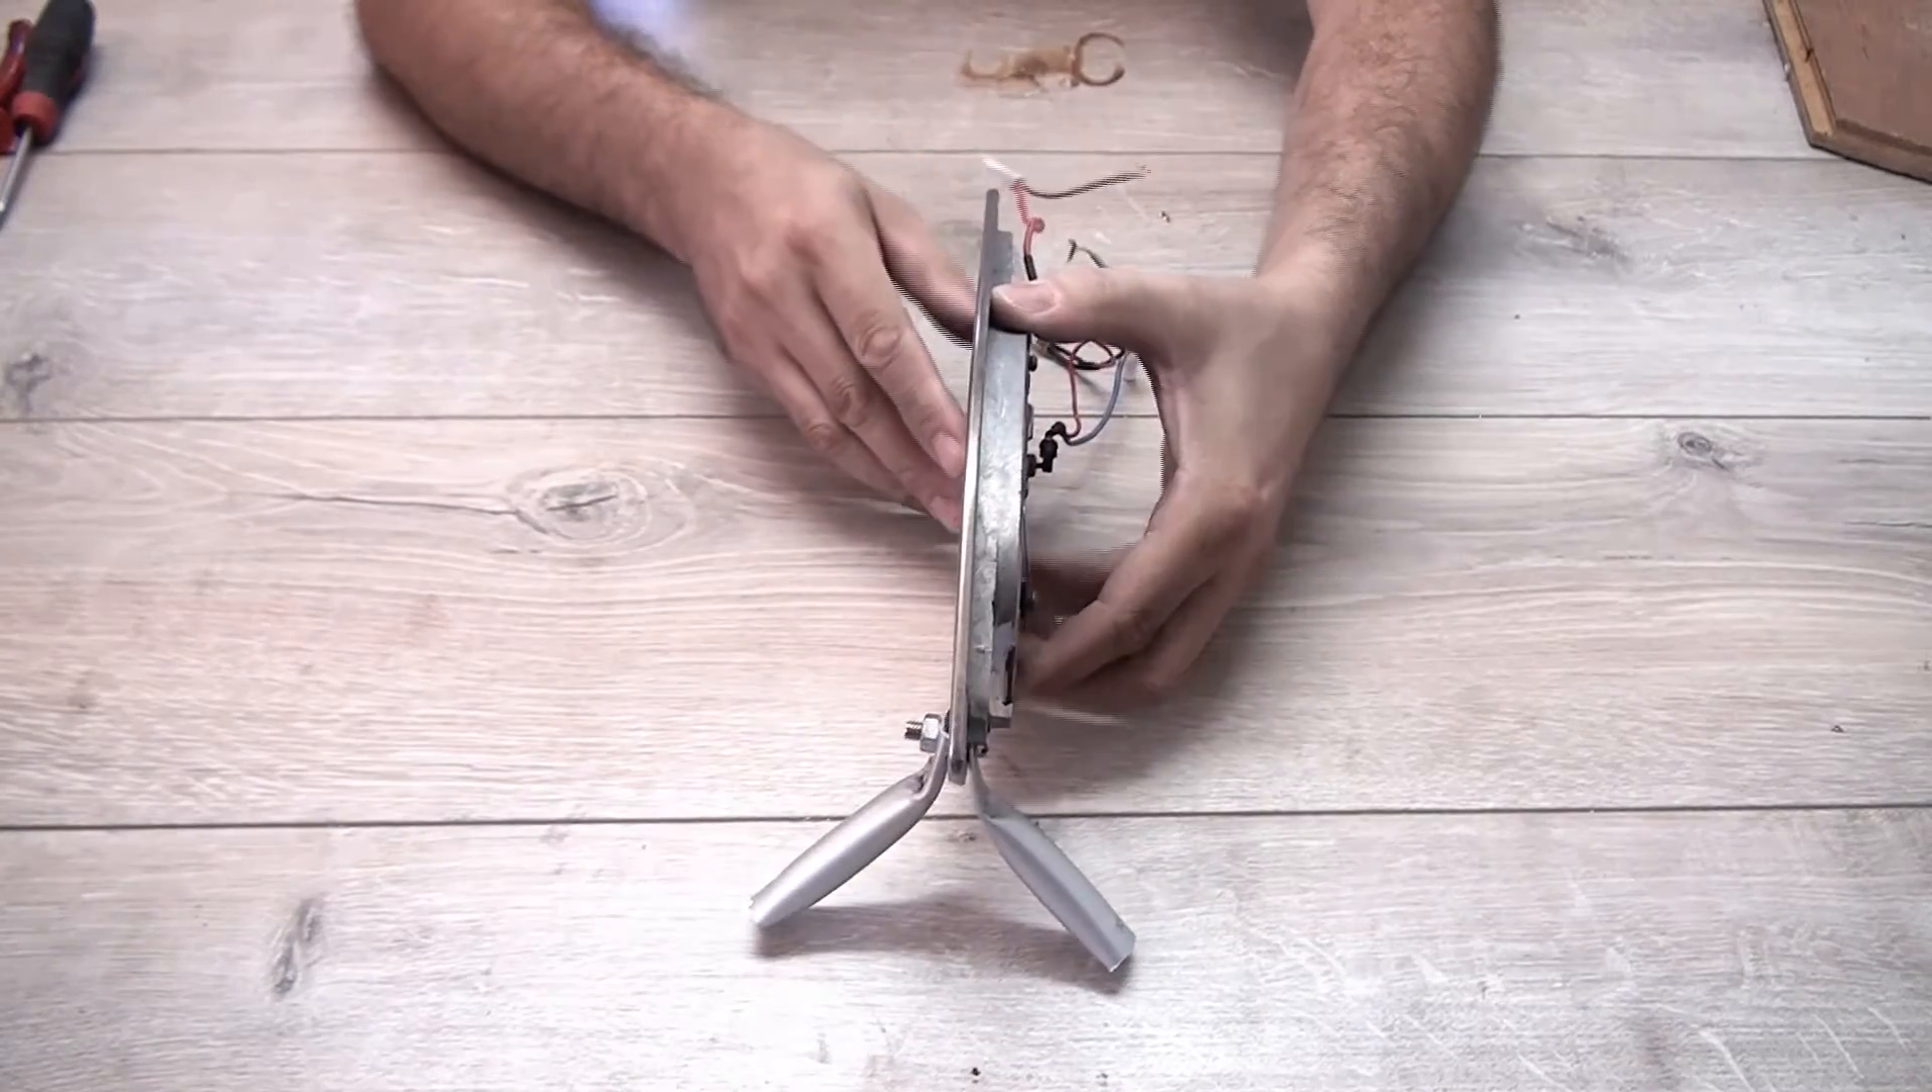Ayak montajını da bitirdim. Hazır. Bu şekilde duruyor.